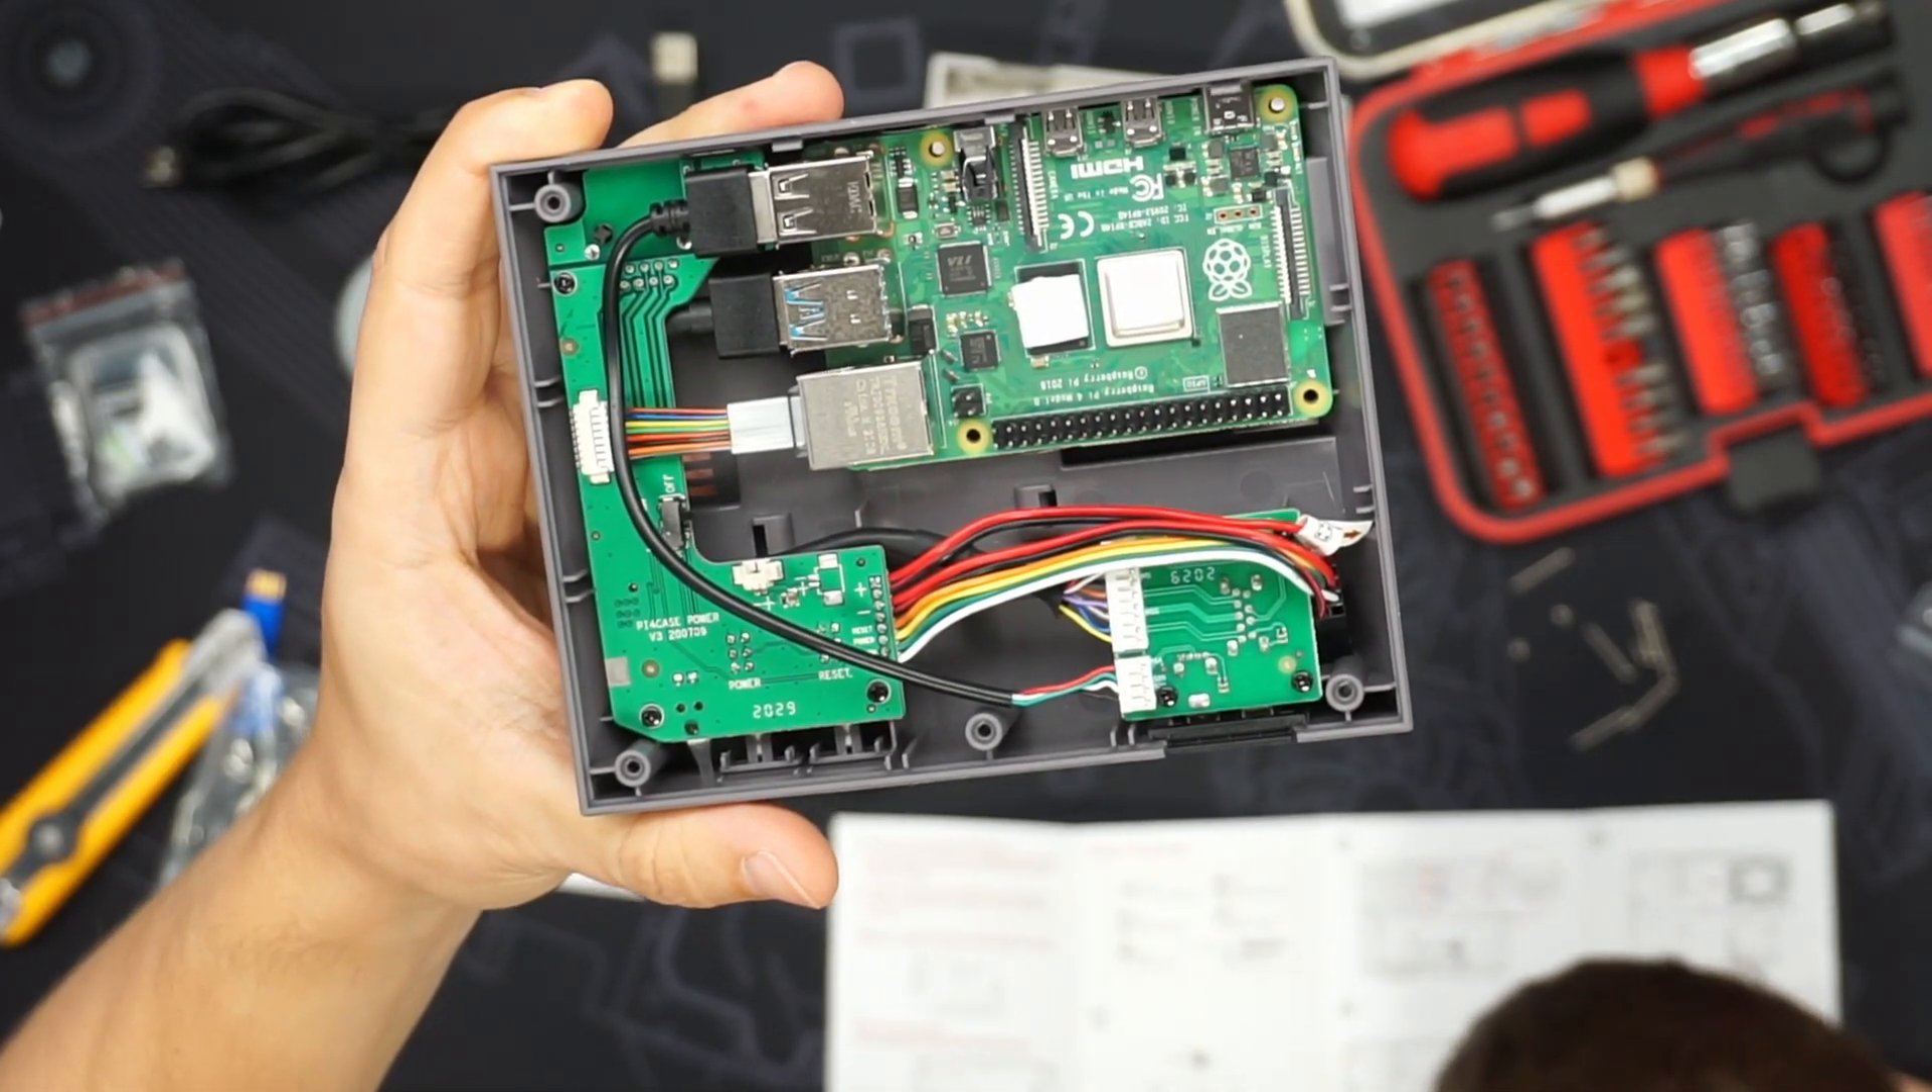You got the Raspberry Pi plugged in. The two USB connectors and the Ethernet connector.